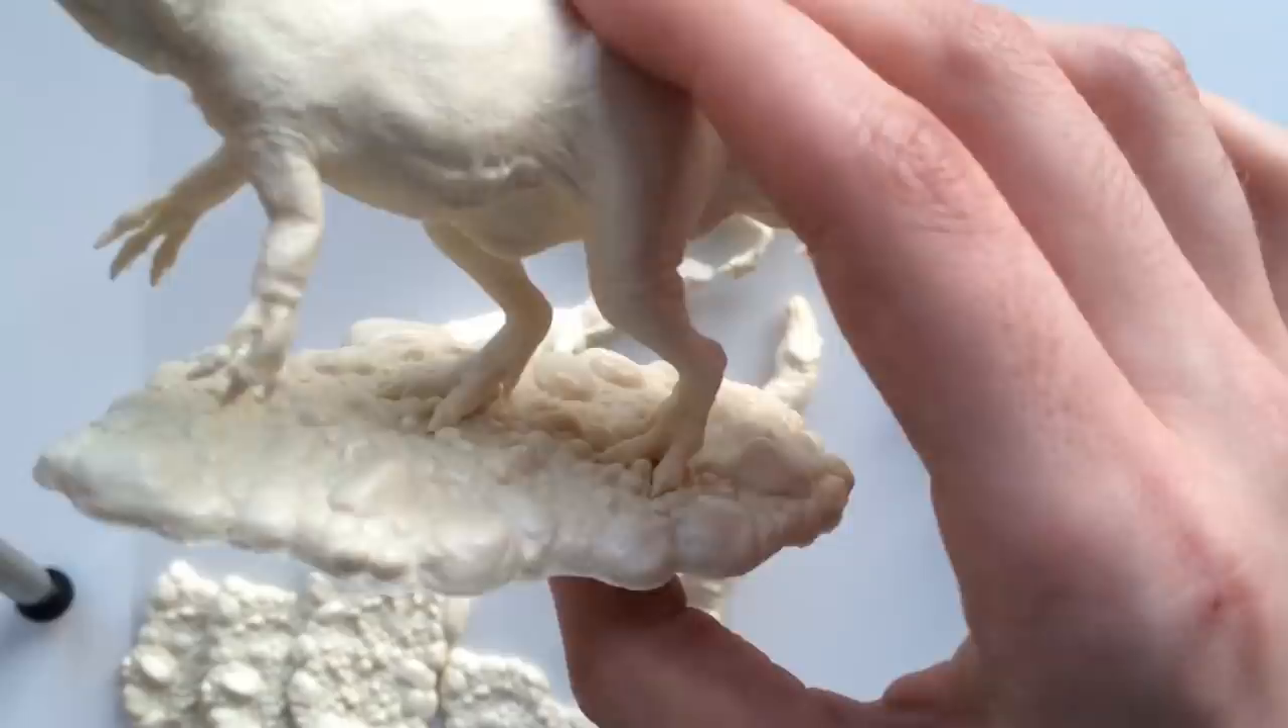The kits will come with the base, and as you can see, the feet fit right in between the rocks.